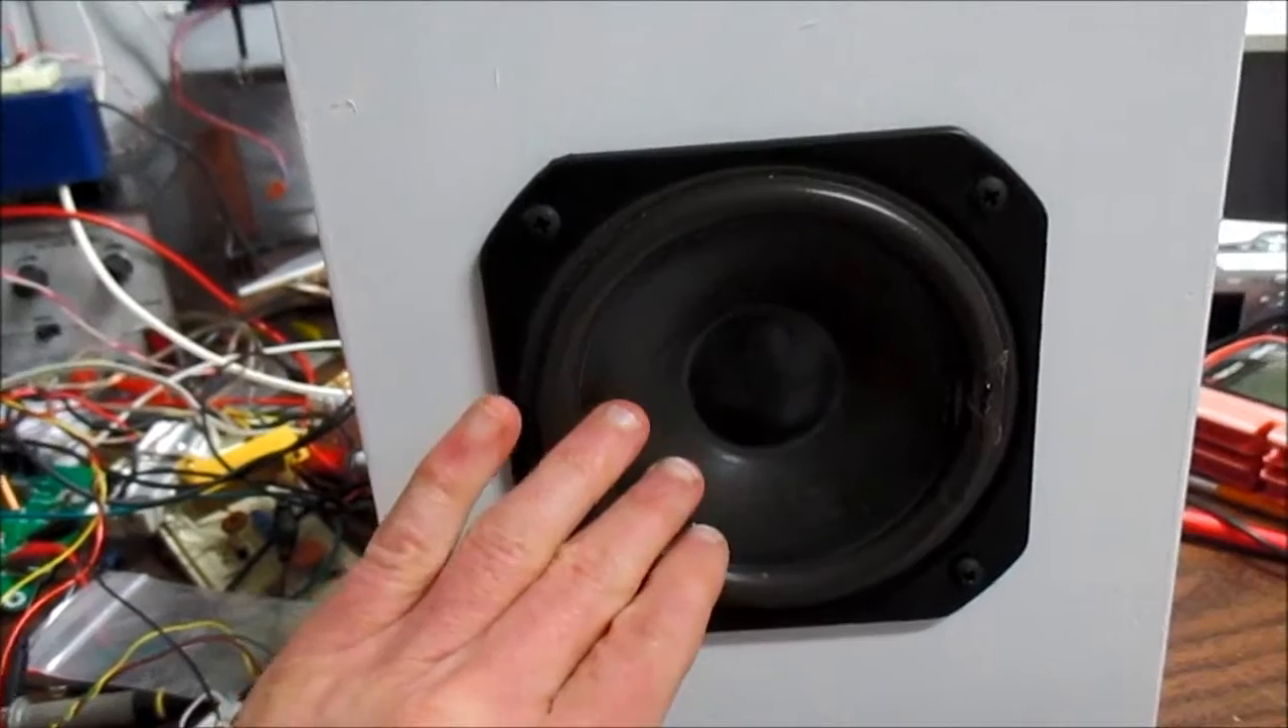So I got the speaker mounted in the front here.